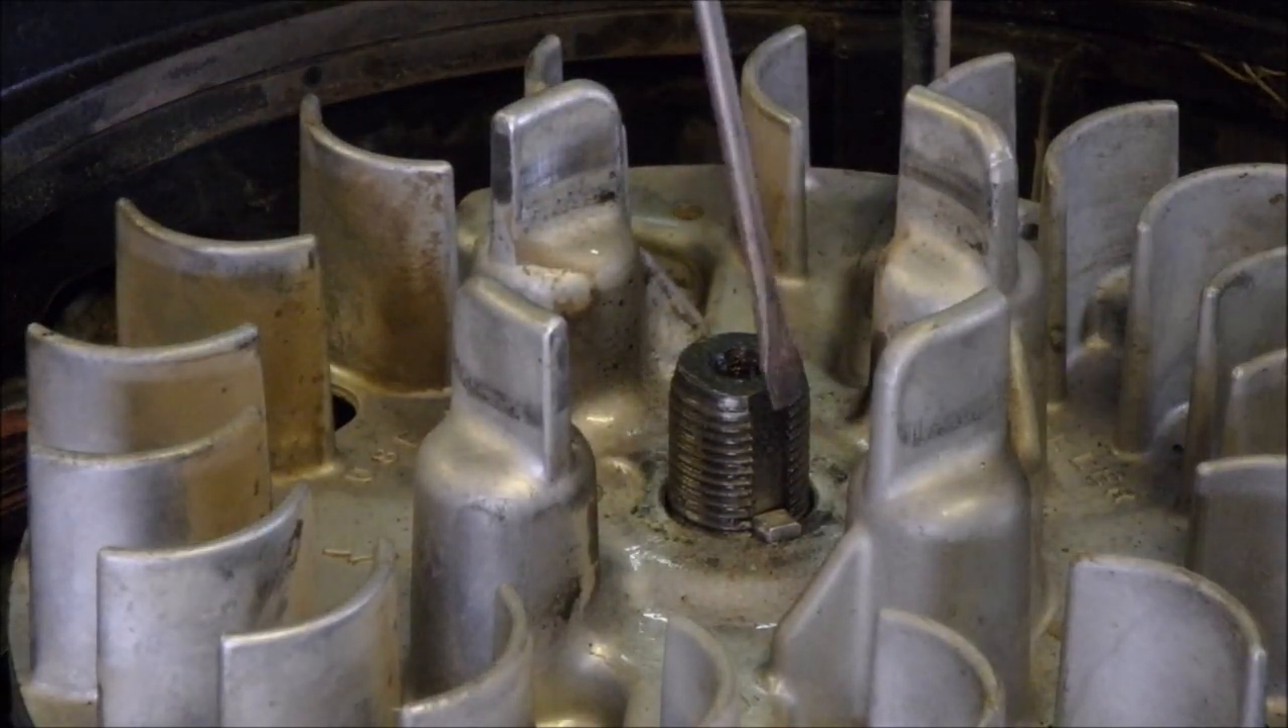I just put the flywheel back on.